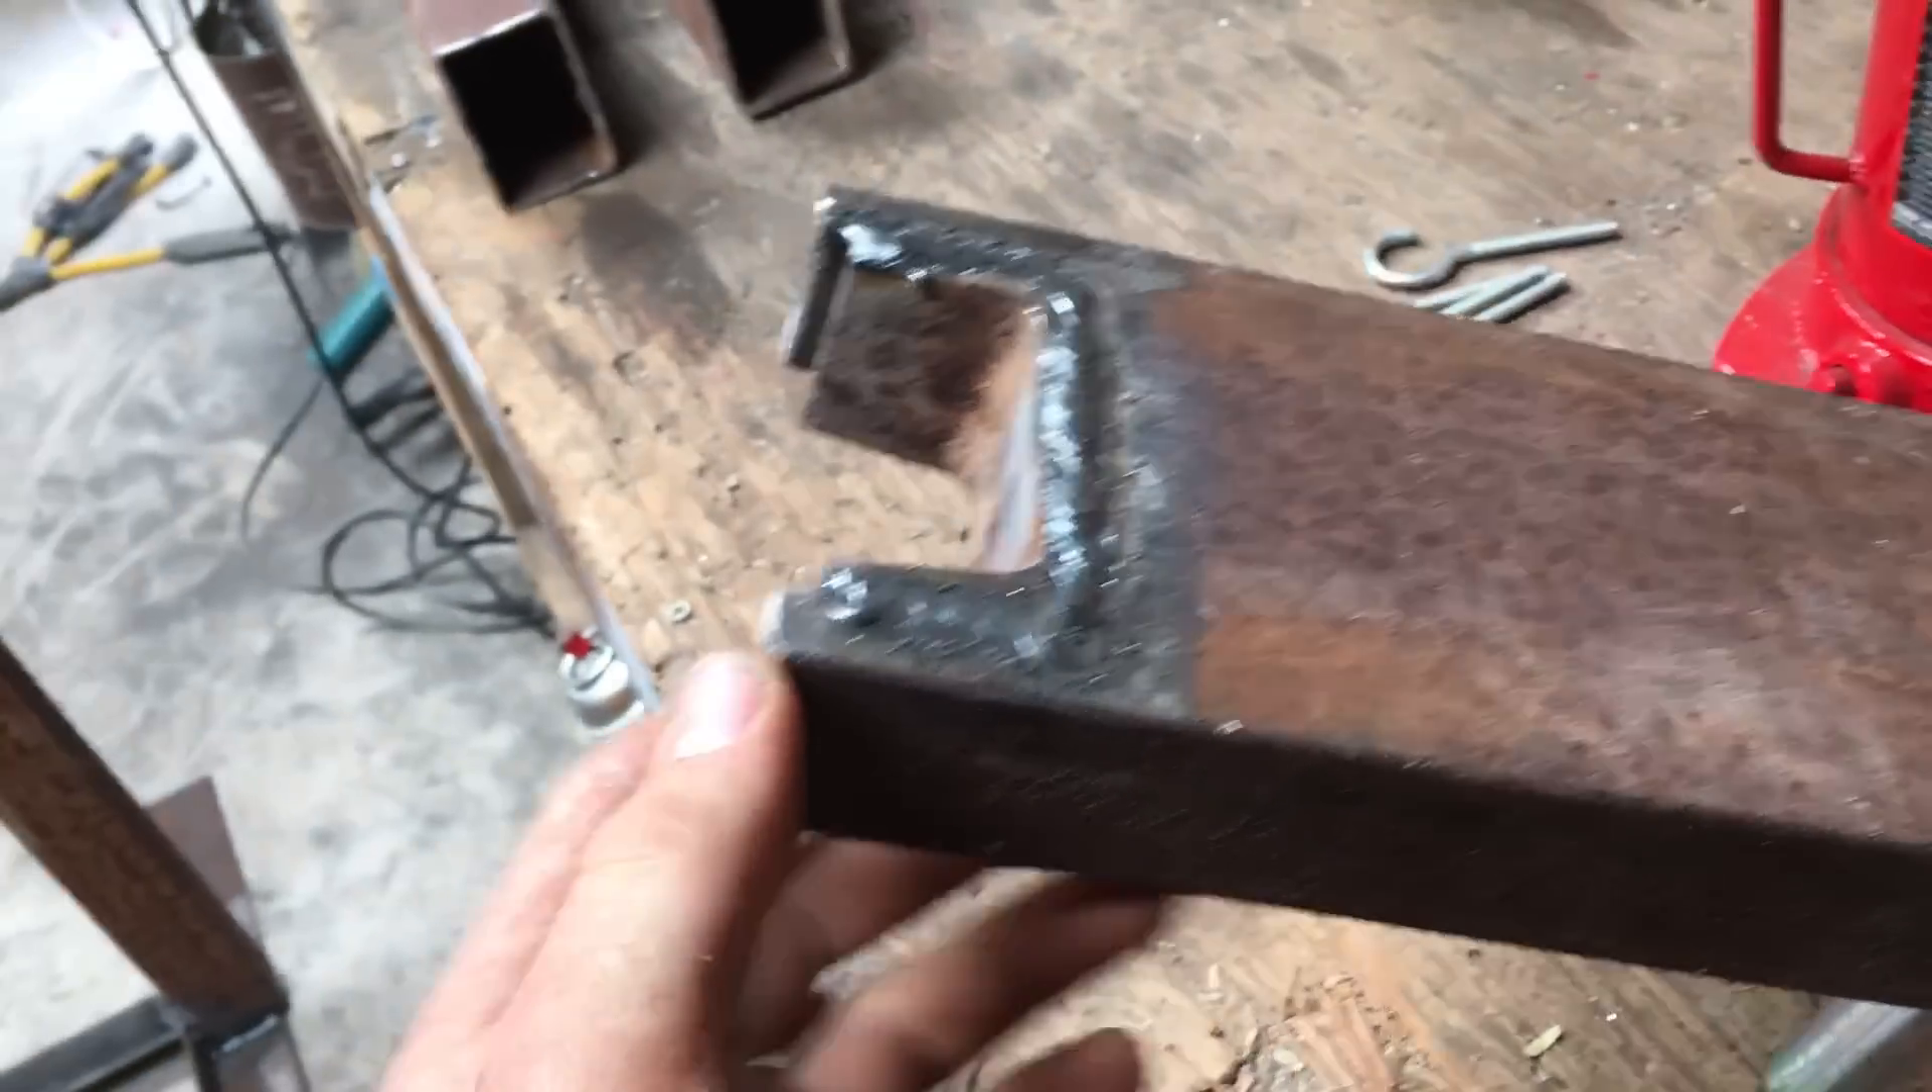What I've done is I've taken a 4 inch channel and then a couple 2 inch channels and welded them together like this.